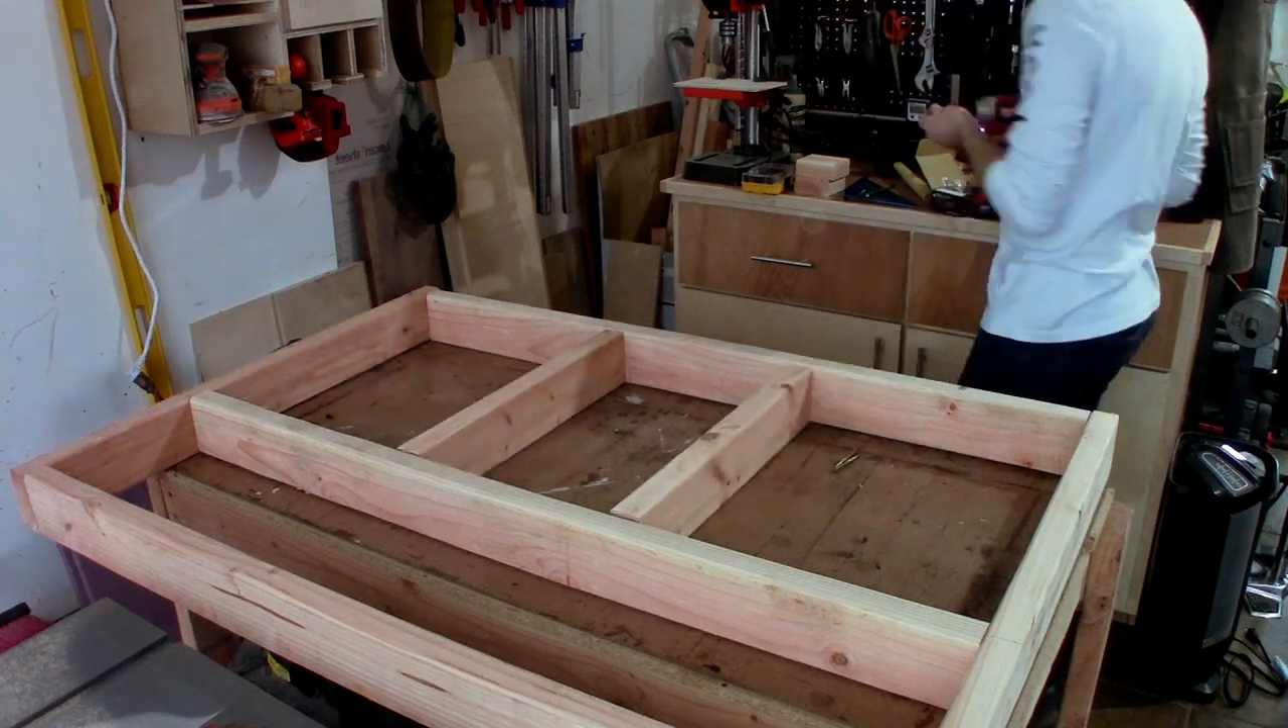Once the outer frame had been built up, I added in some supports that would help carry the weight of the table saw shelf itself.